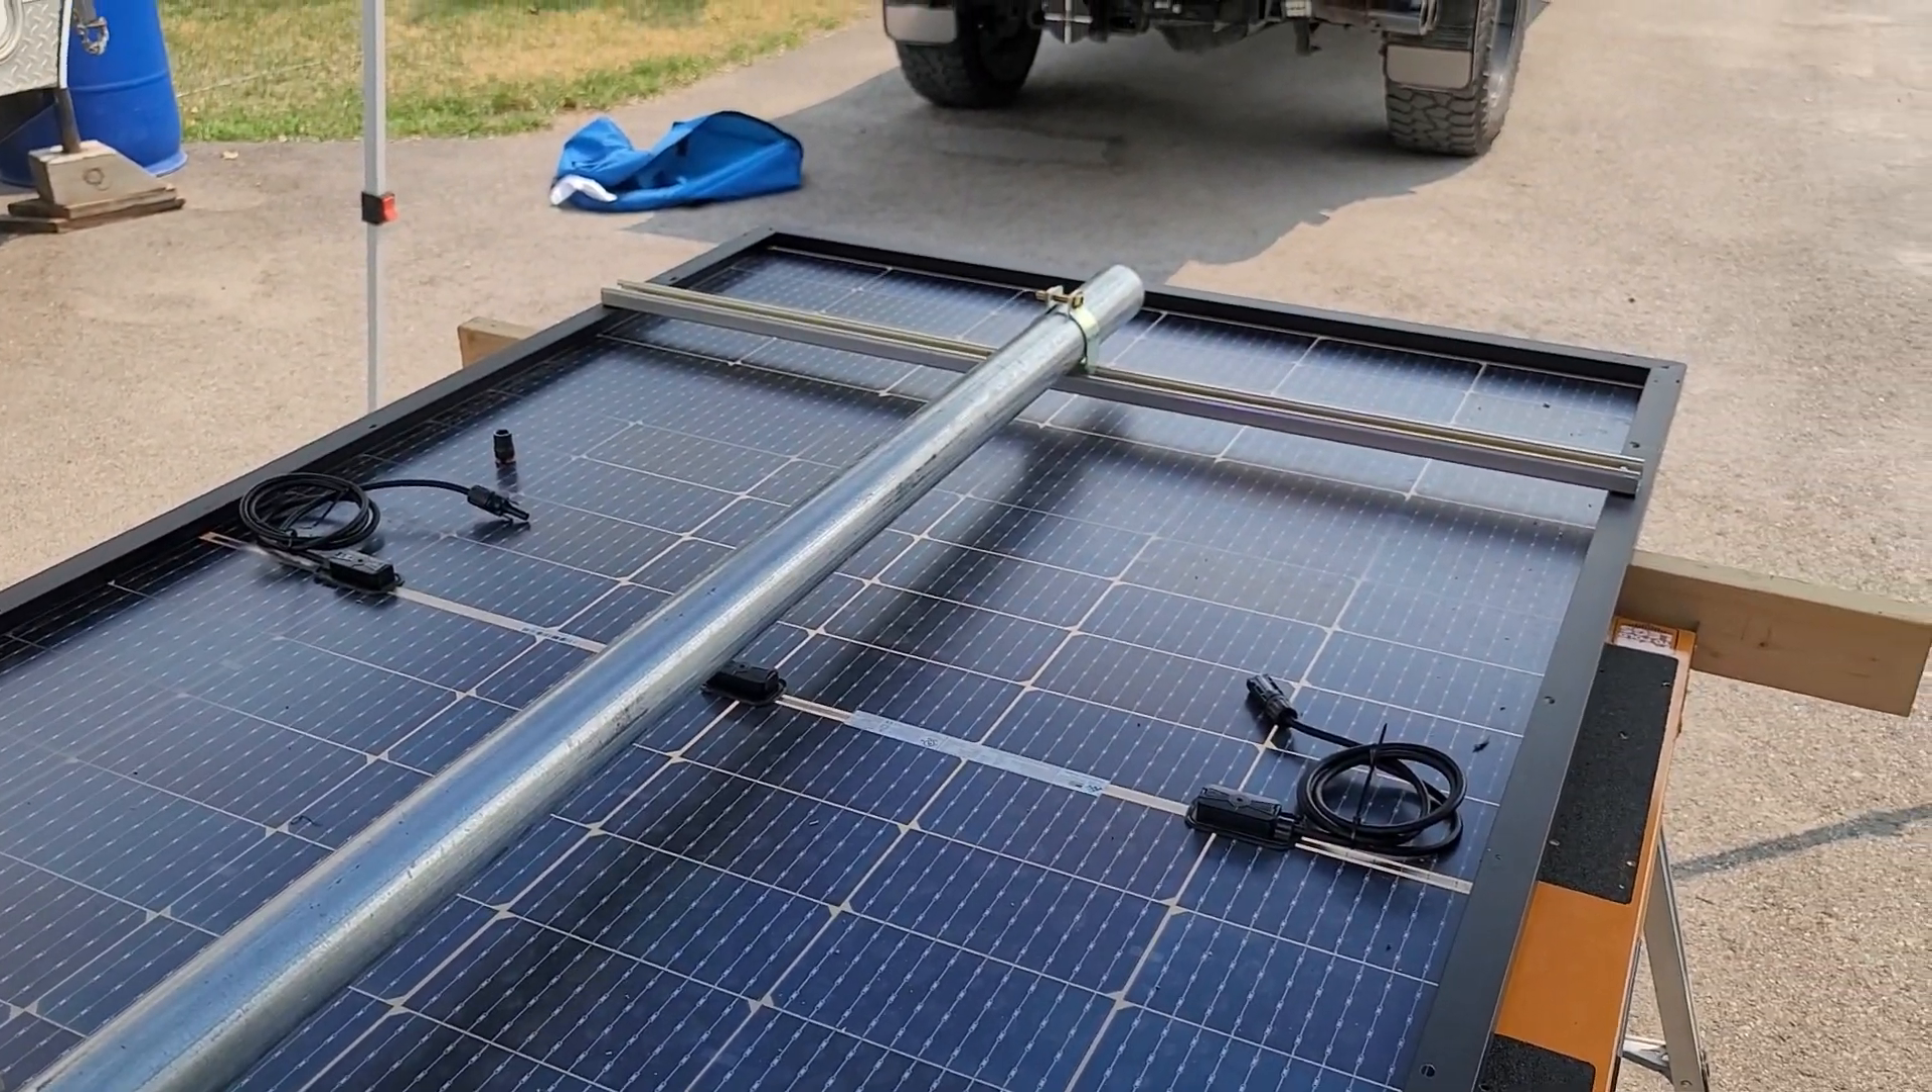You can see here one of the finished products of after putting on the unistrut as well as this three inch galvanized pipe and it's going to go on a top cap here that I'll show you in one second.